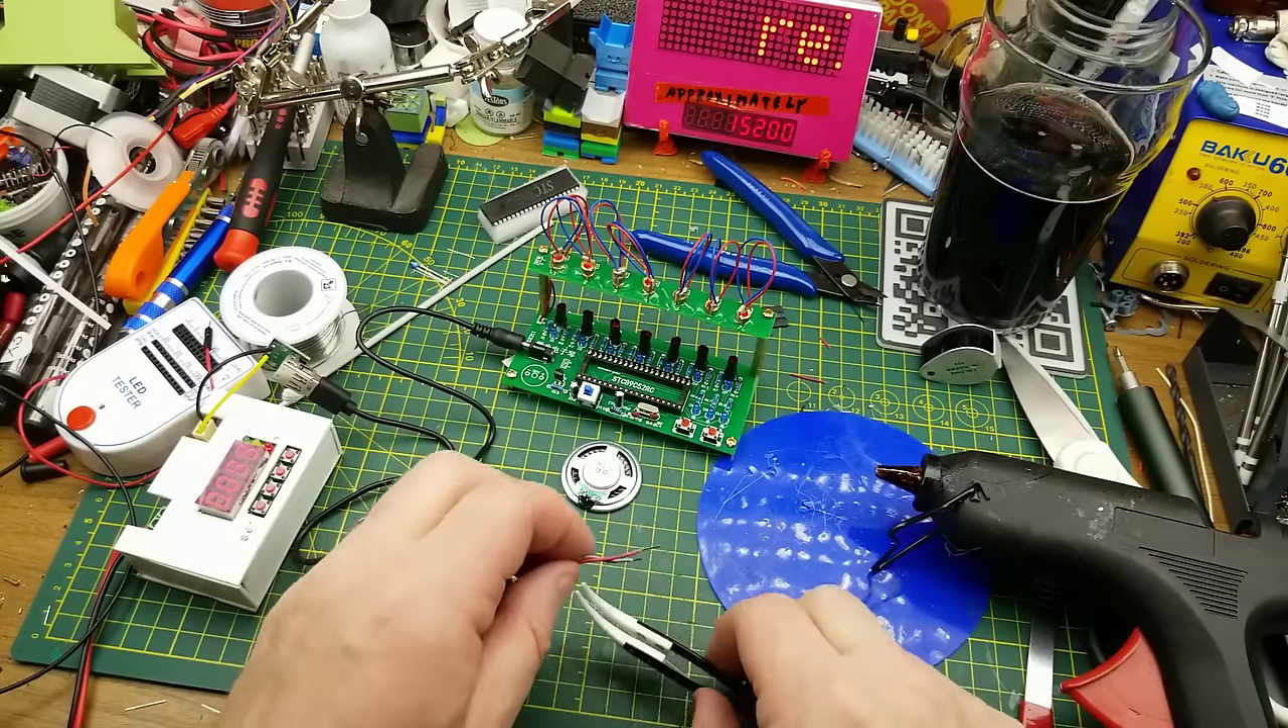I still need to solder on the speaker and the speaker wires so i'll just quickly bash that out.